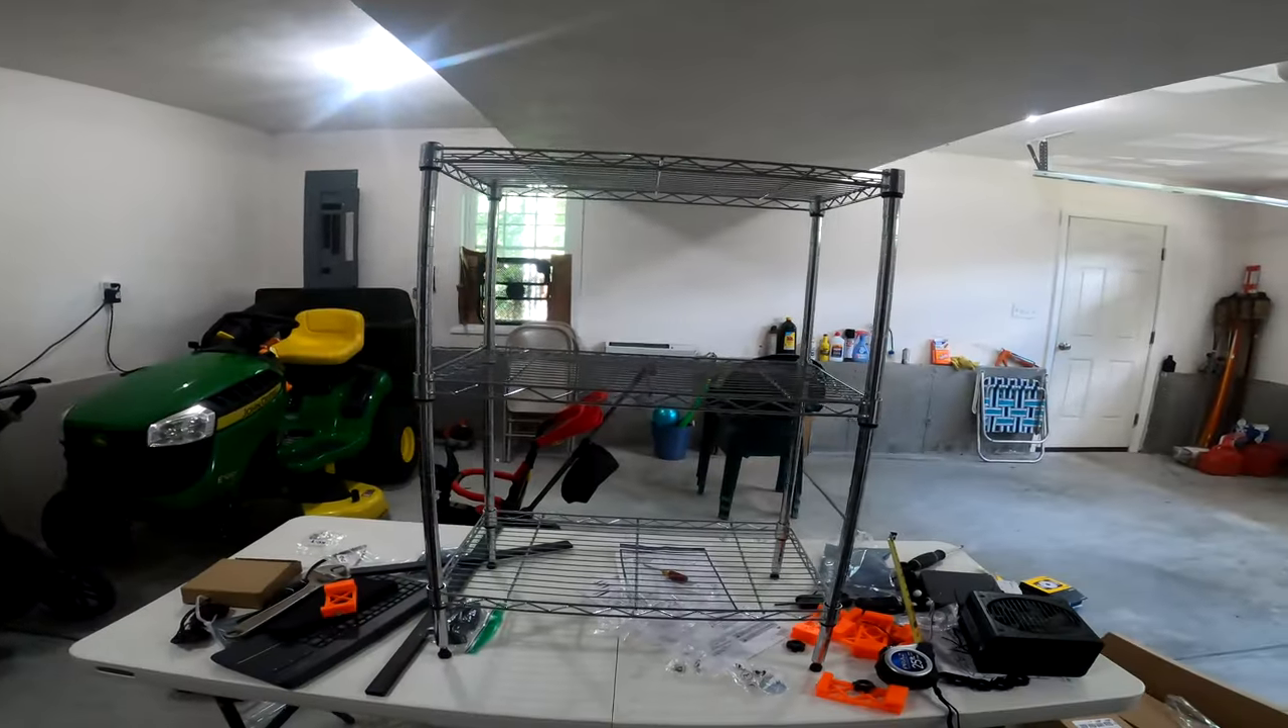All right guys so we got the wire rack shelf assembled now and it was a little bit of pain in the butt.